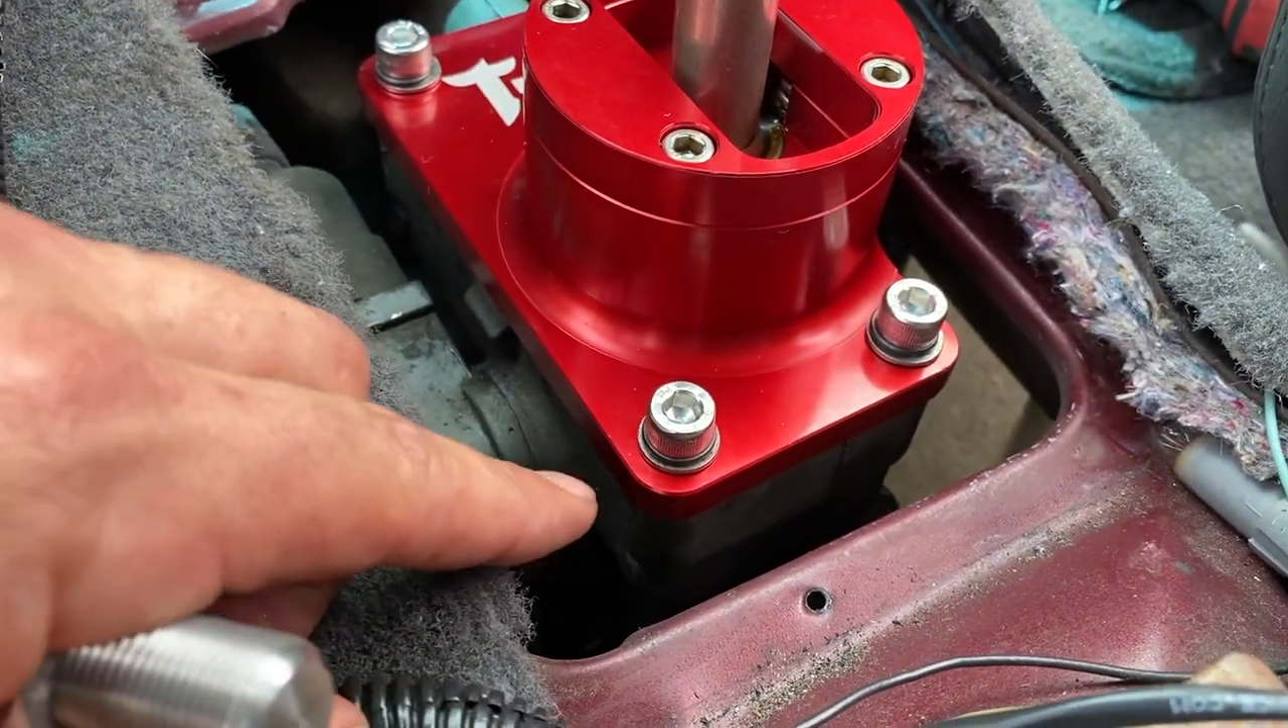The new shifter is in all bolted down.